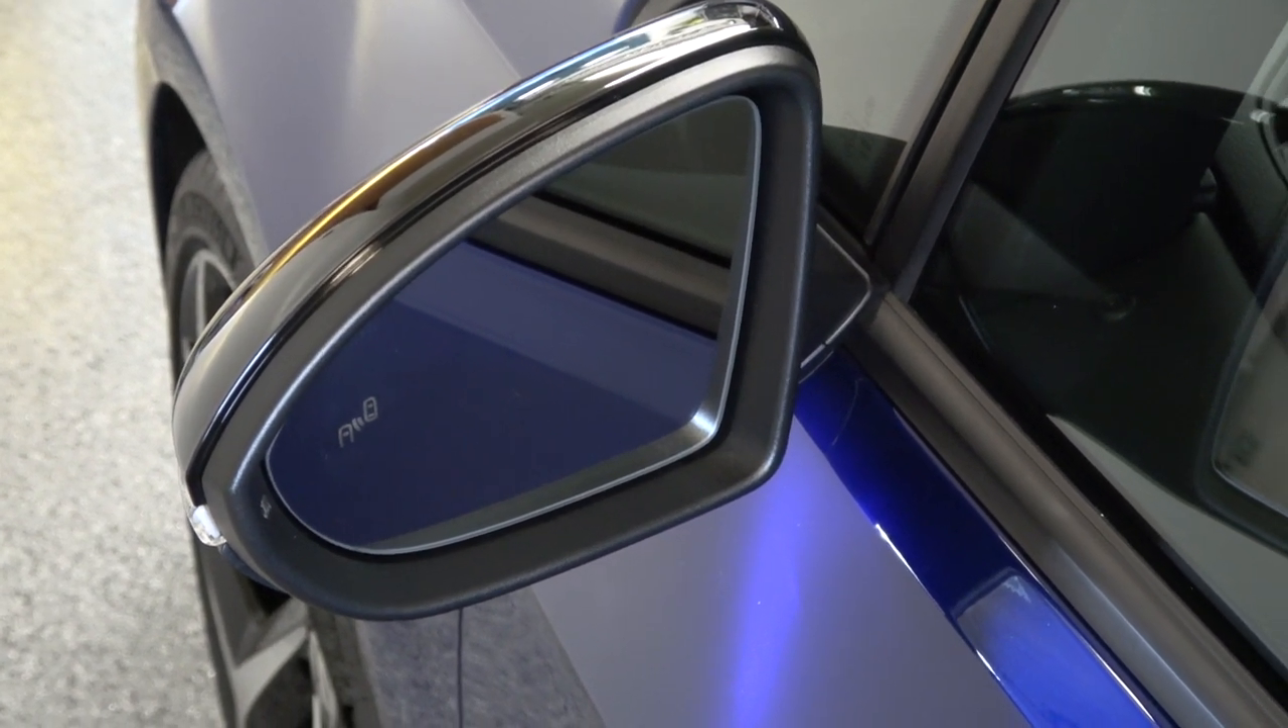Okay, so there's our final installed mirror.